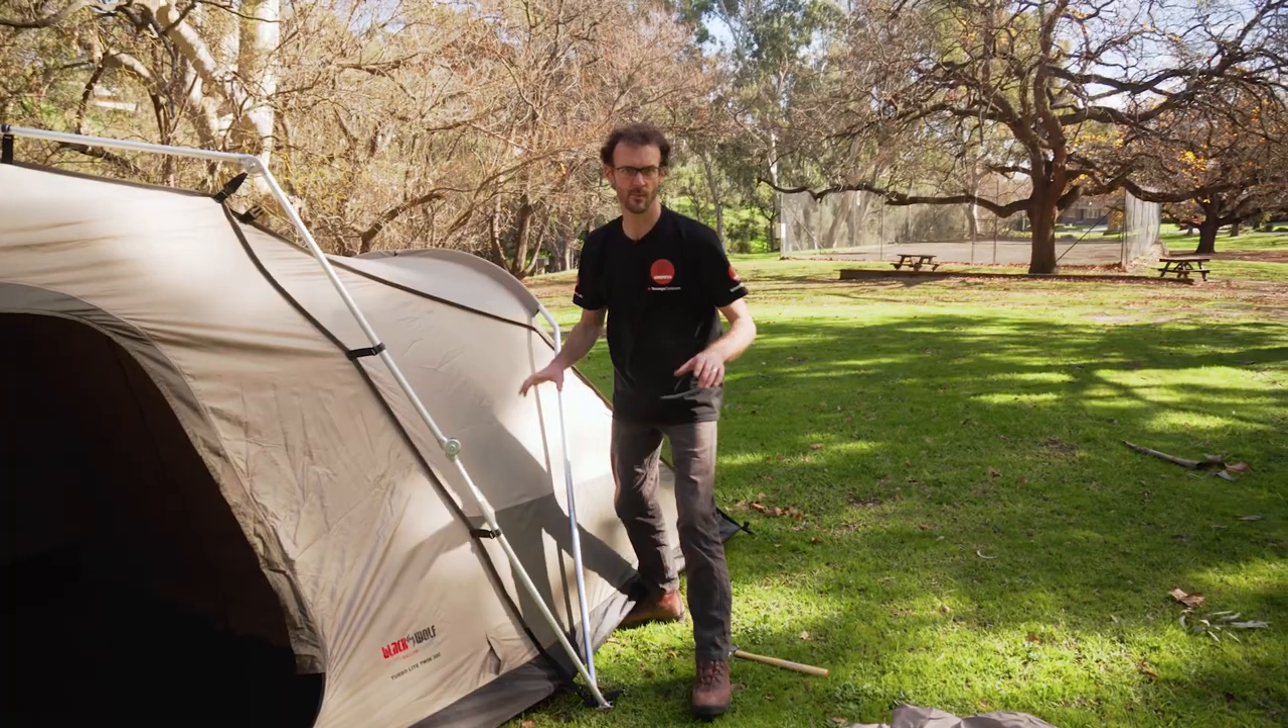So that's all the poles and frame in place. That's the inner tent set up.